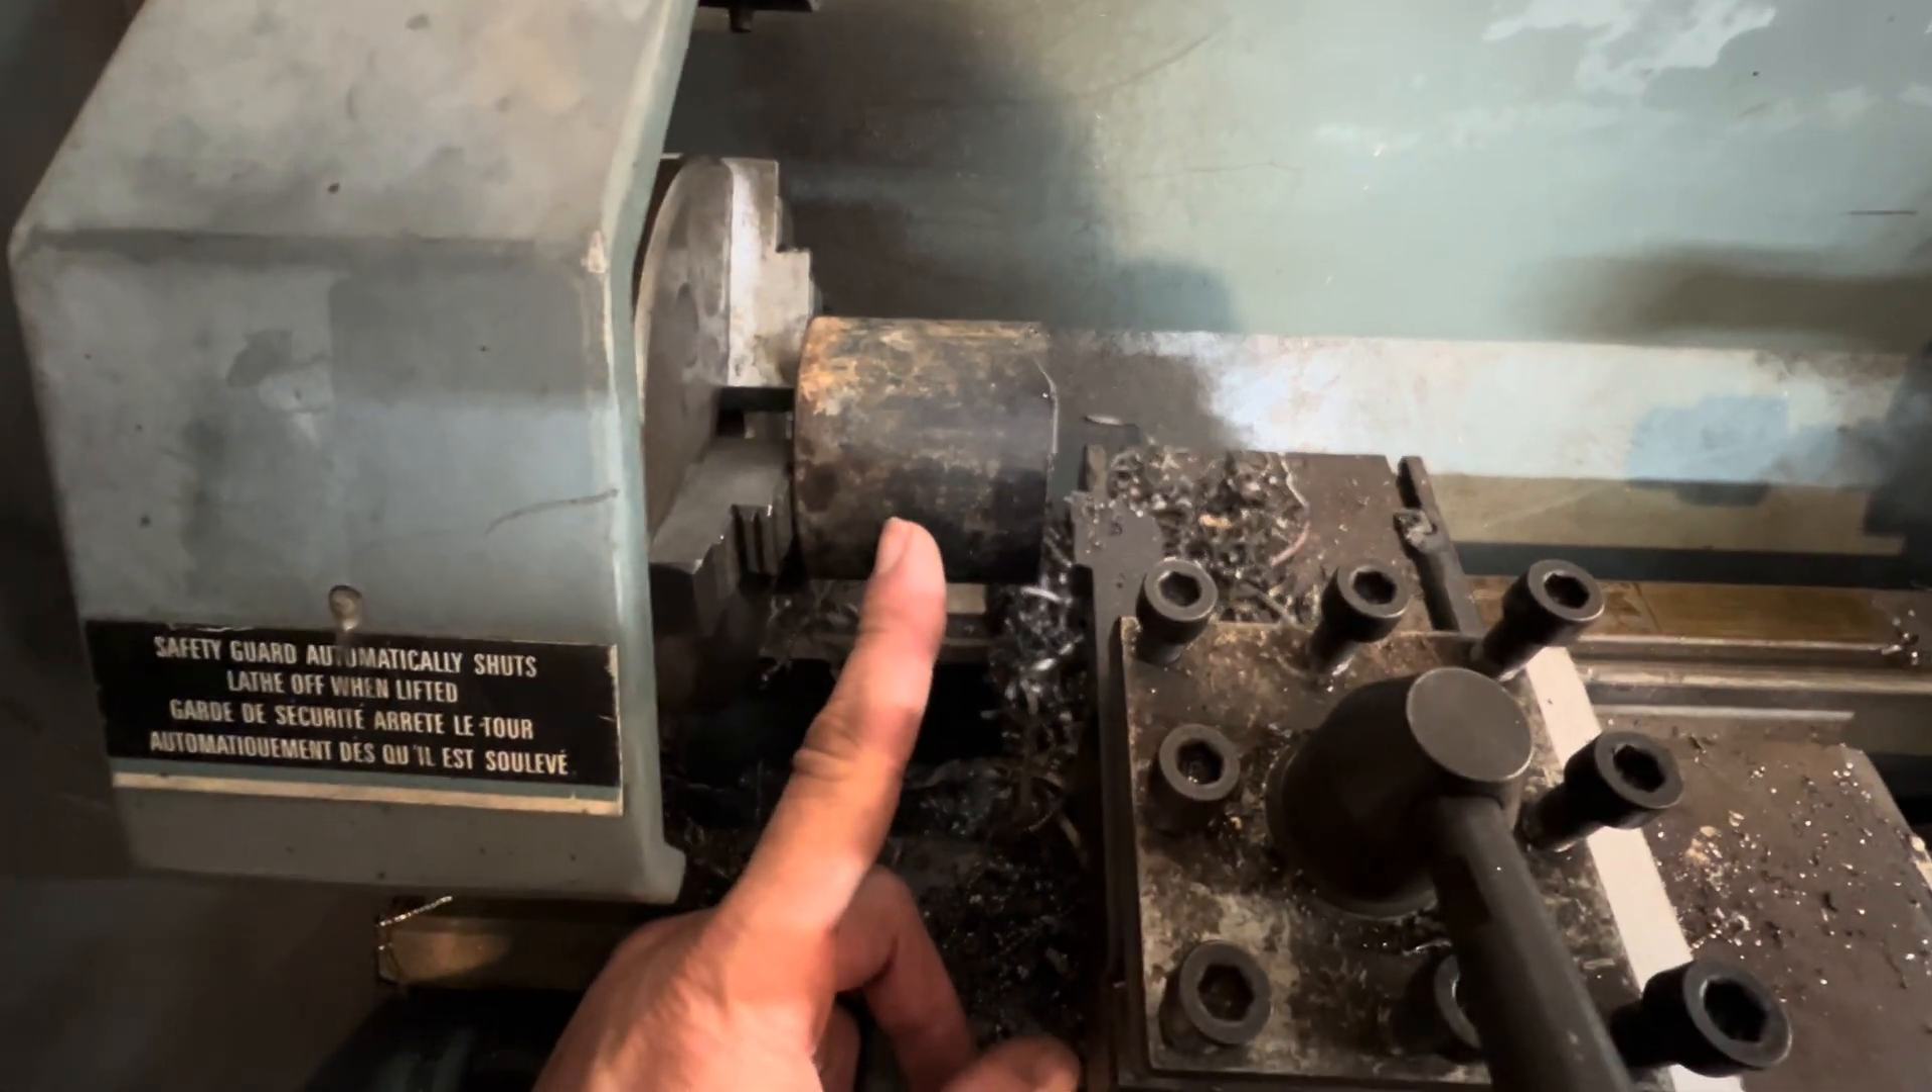I have that piece of tube mounted in the chuck of the lathe.